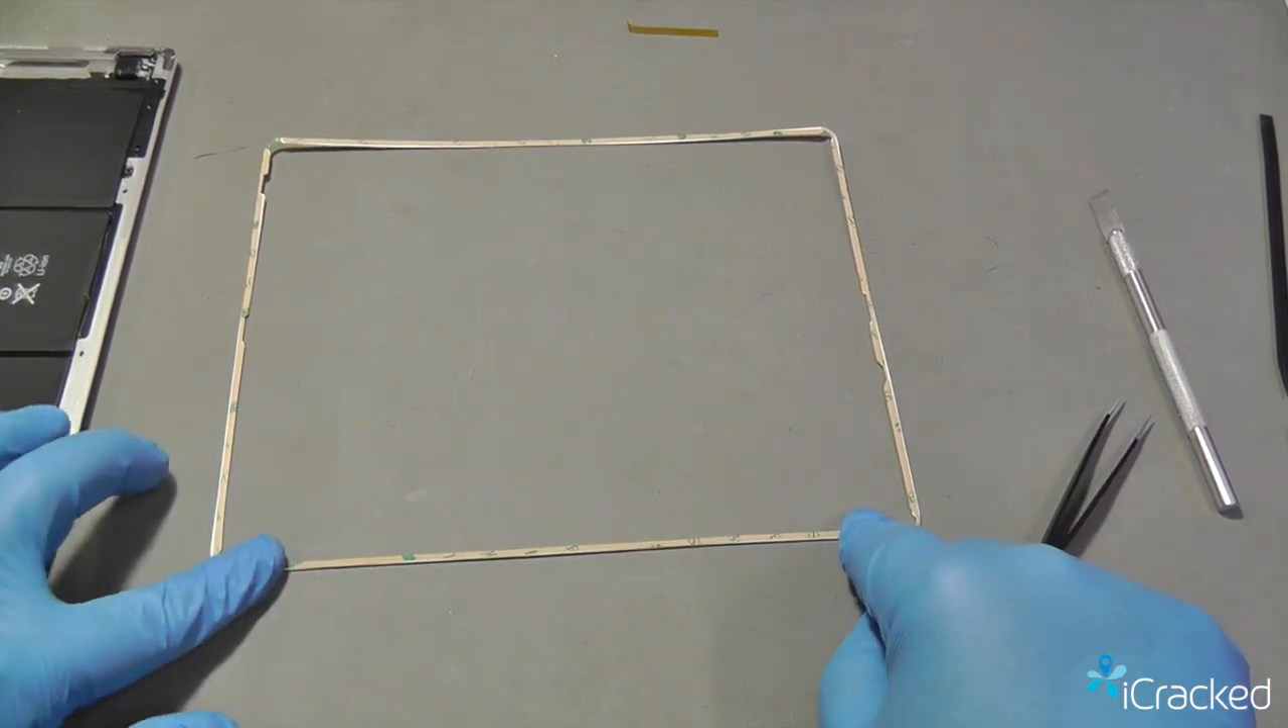So now all my adhesive is applied to the bezel.